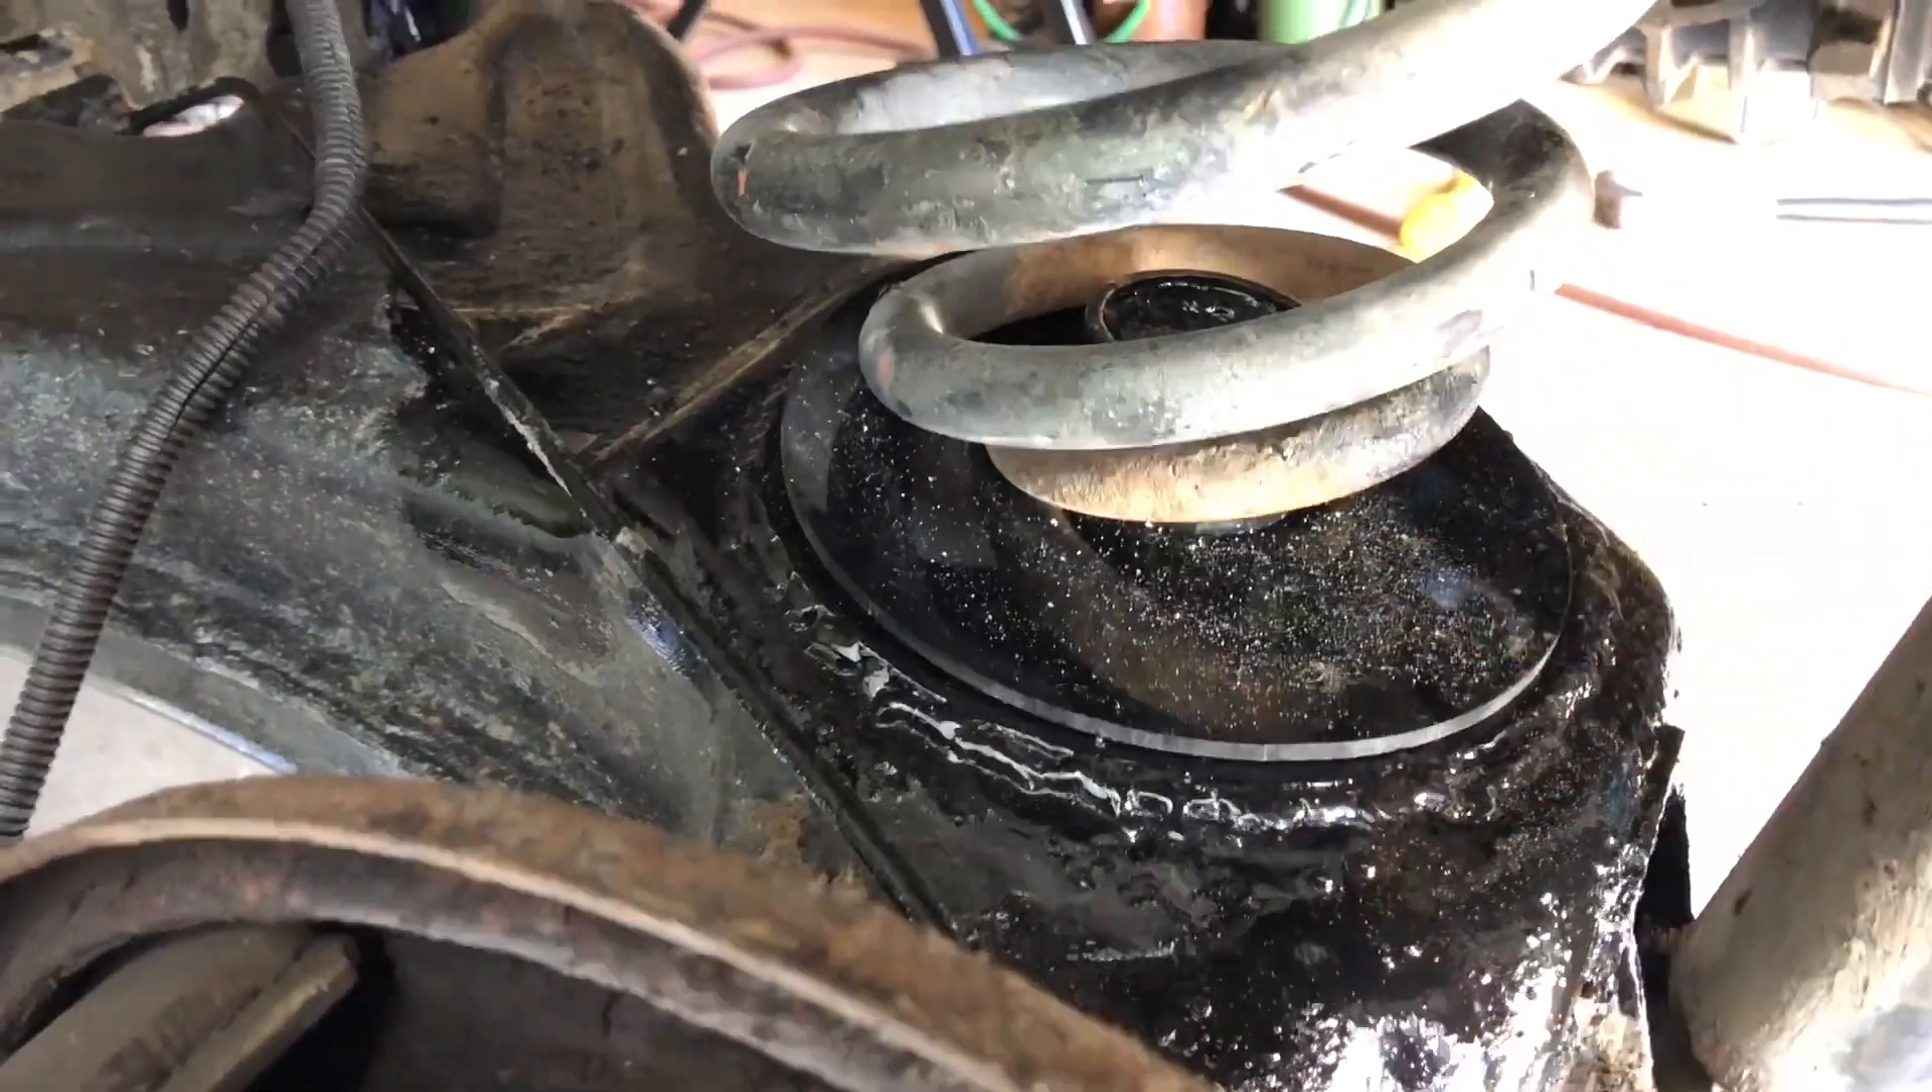There we go all installed there's a new spring sitting nicely on on the new pad there.